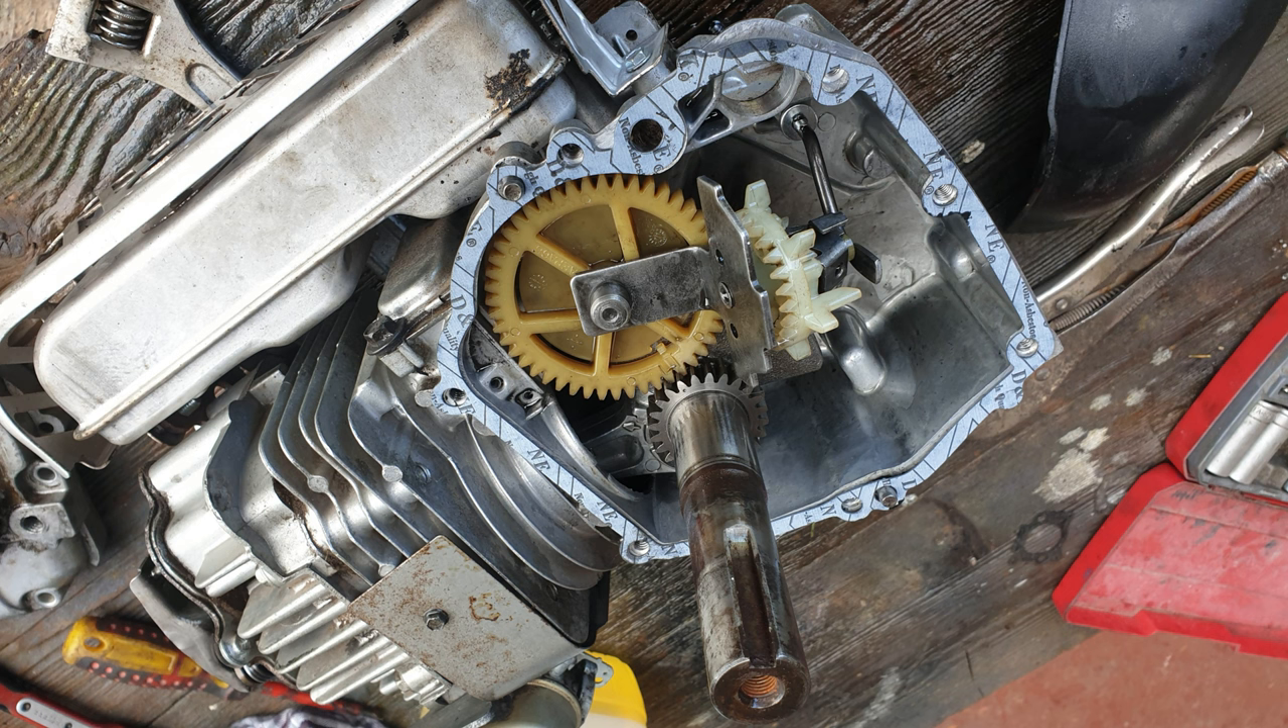So, here we have the crankcase, um, the crankshaft exposed.